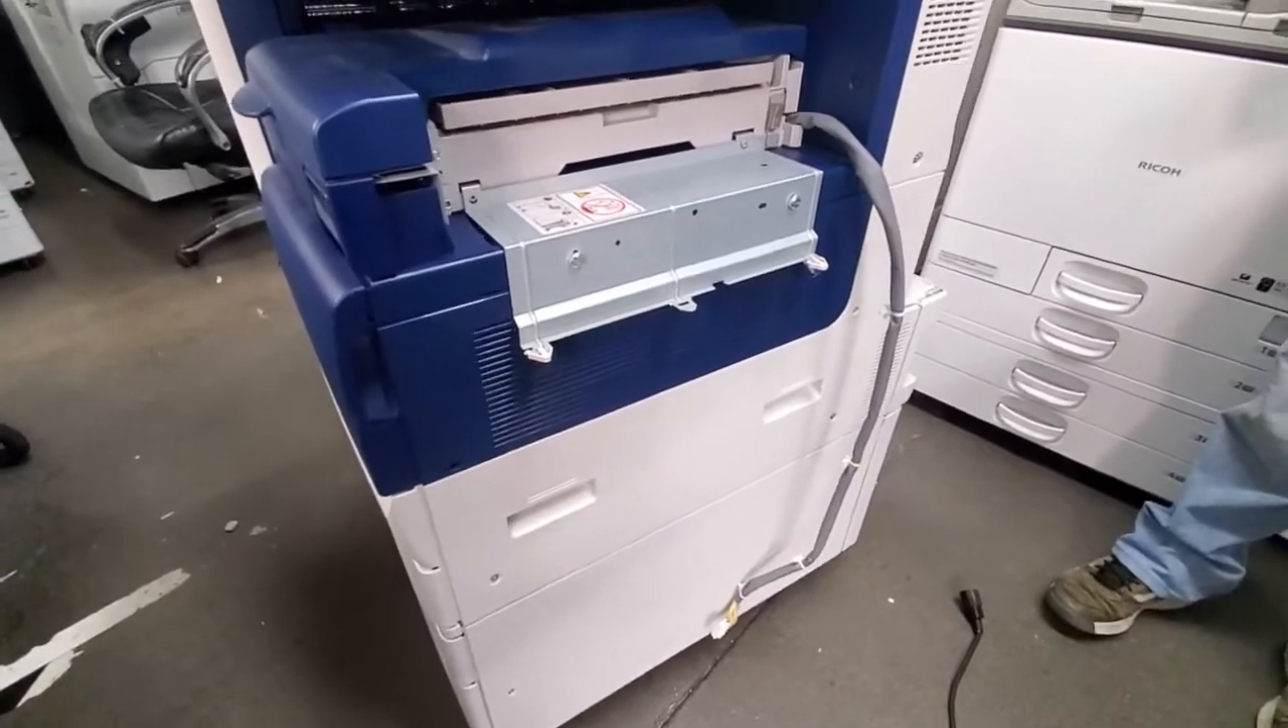So there we have our bracket installed.